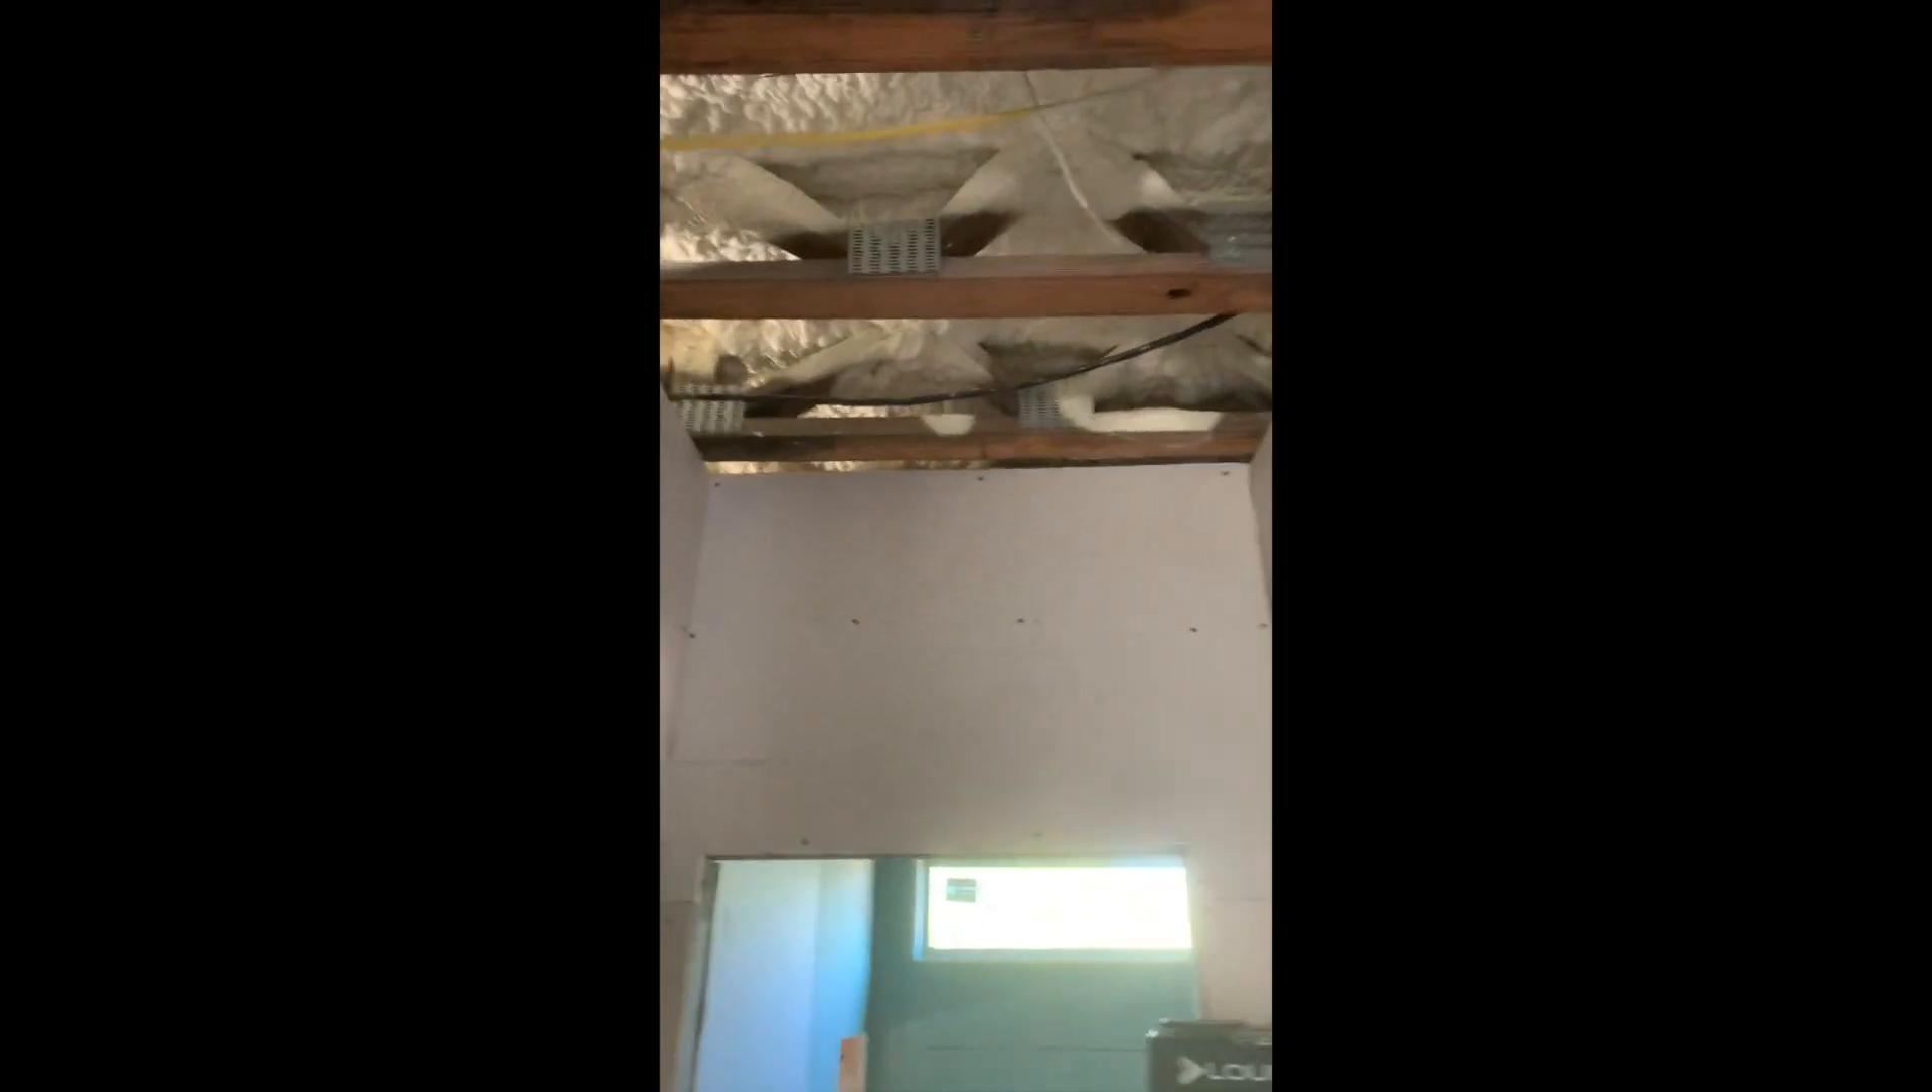We finished the sheetrock on the hallway today didn't do the ceiling yet because we got to run some ac lines and after we run those ac lines then i can do the ceiling.